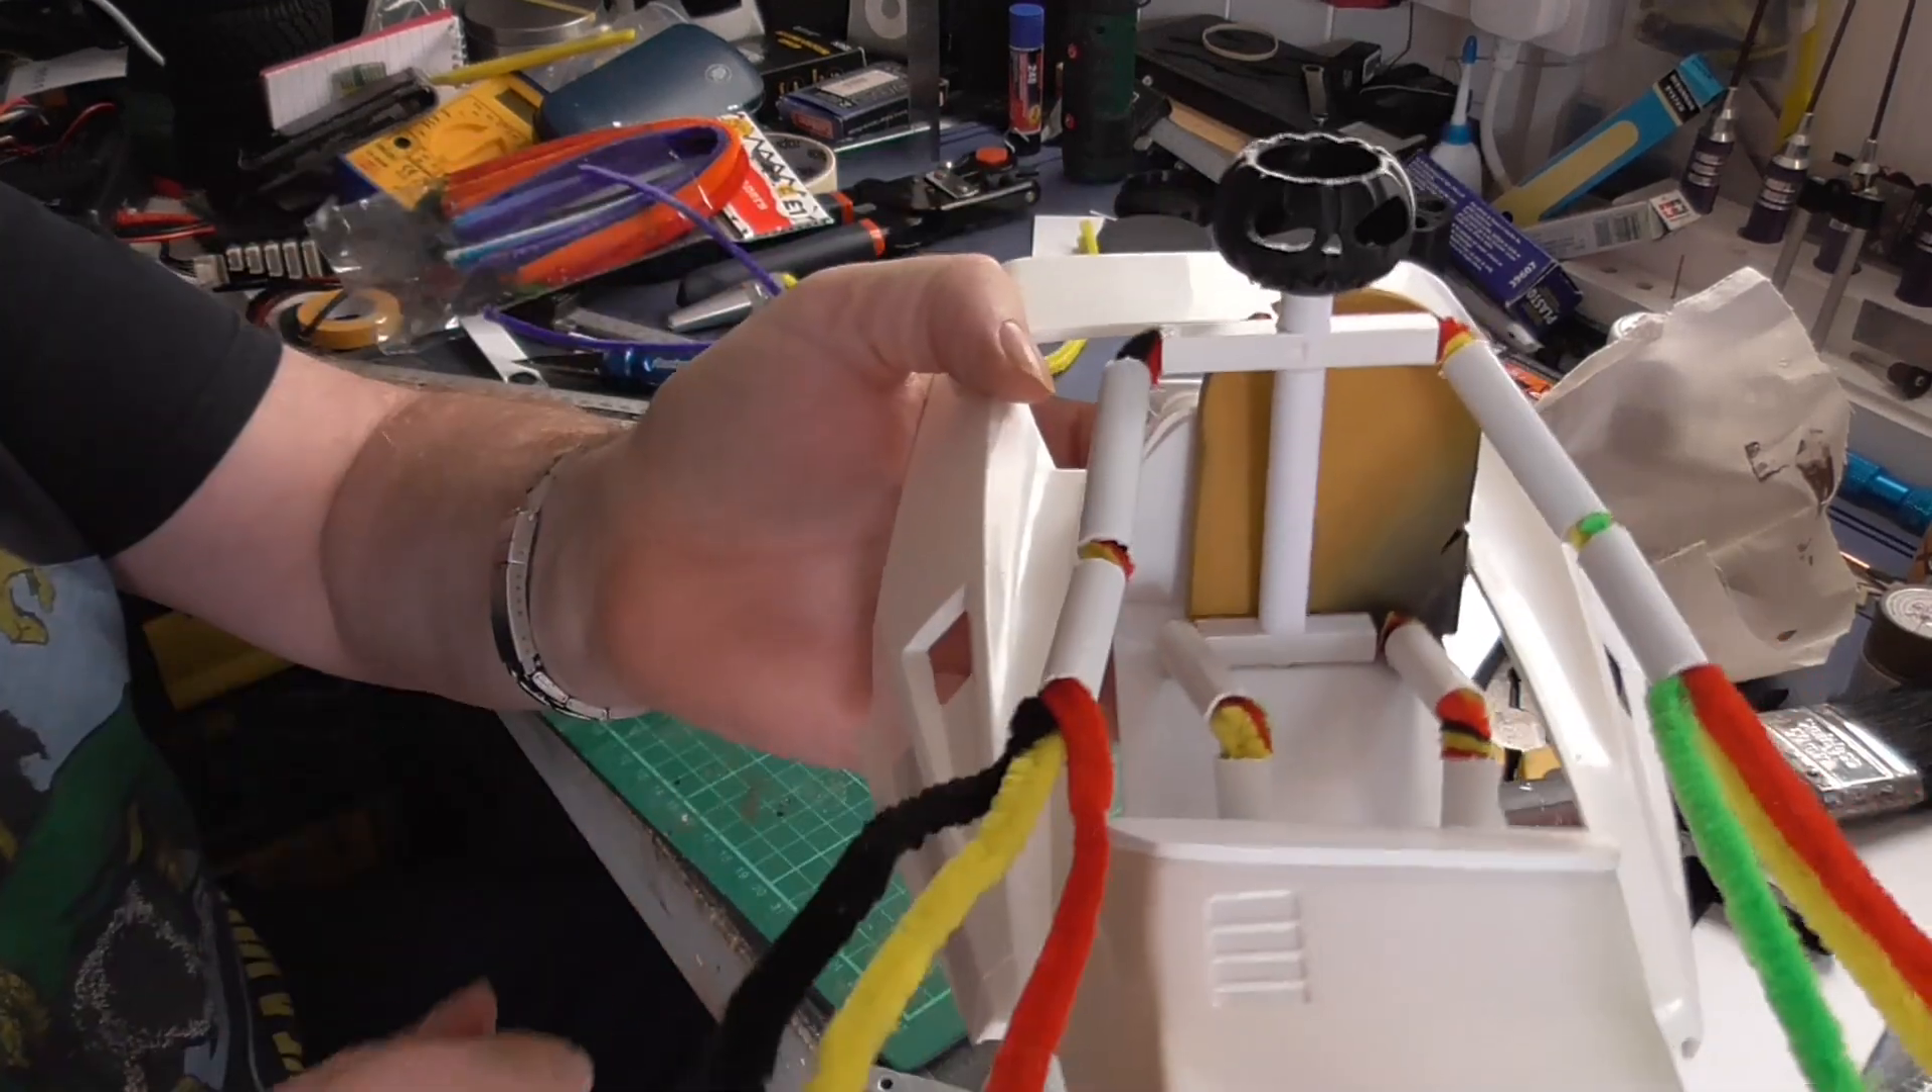I've made a rough armature type body out of plastic tube pipe cleaners and that's the stage I am at now.